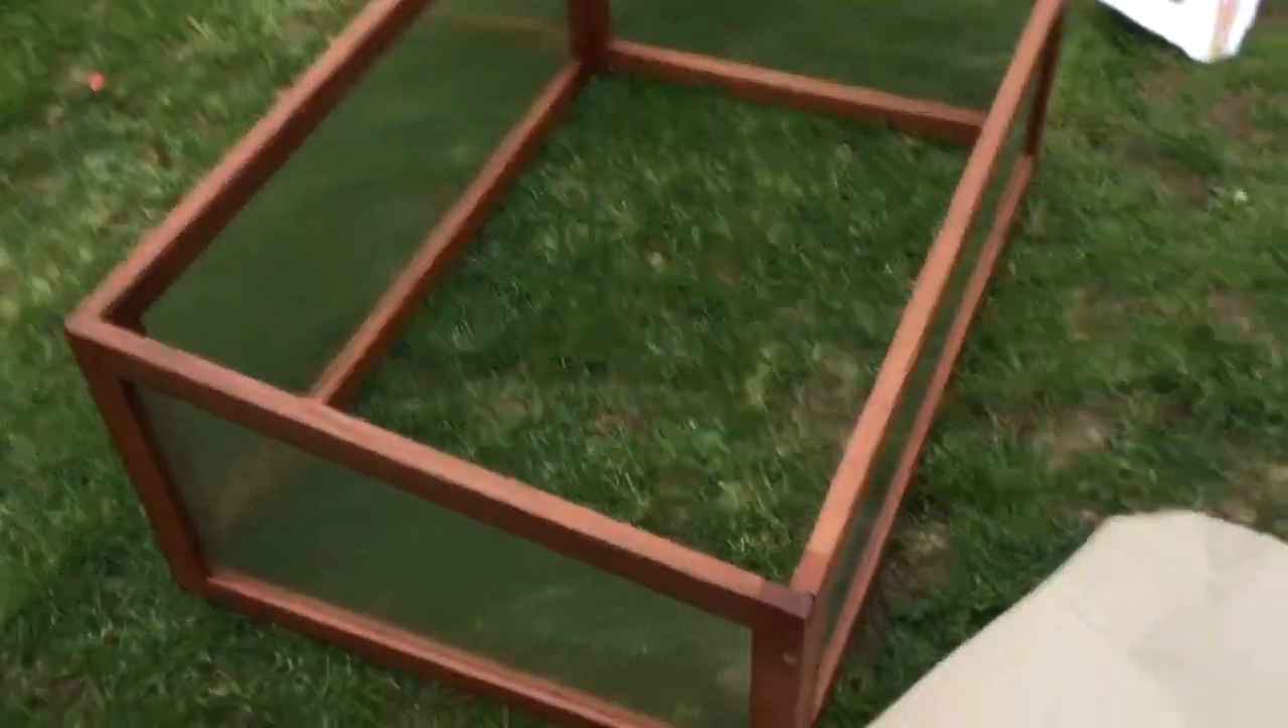And, that's the, er, basic frame done.